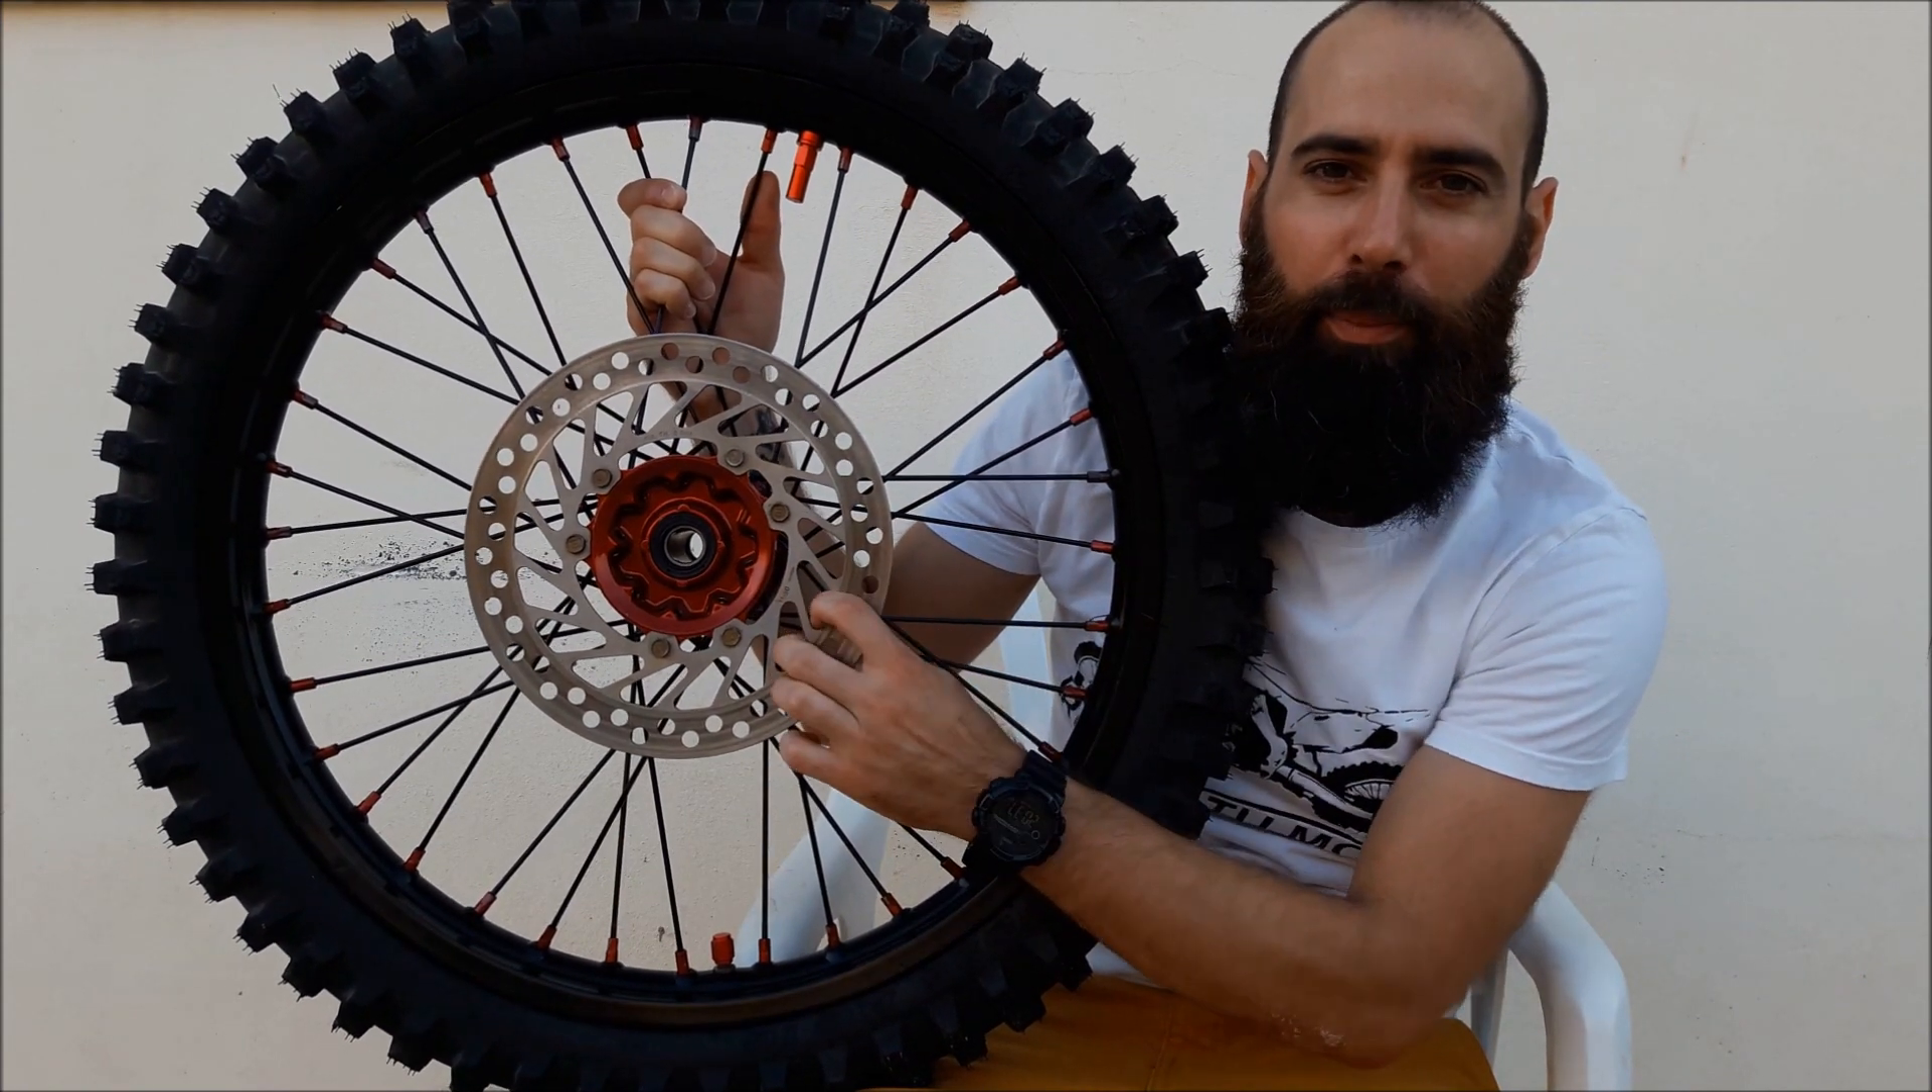Bueno chicos, pues ya tengo las llantas montadas por completo con la cubierta y todo puesto, el disco y demás.